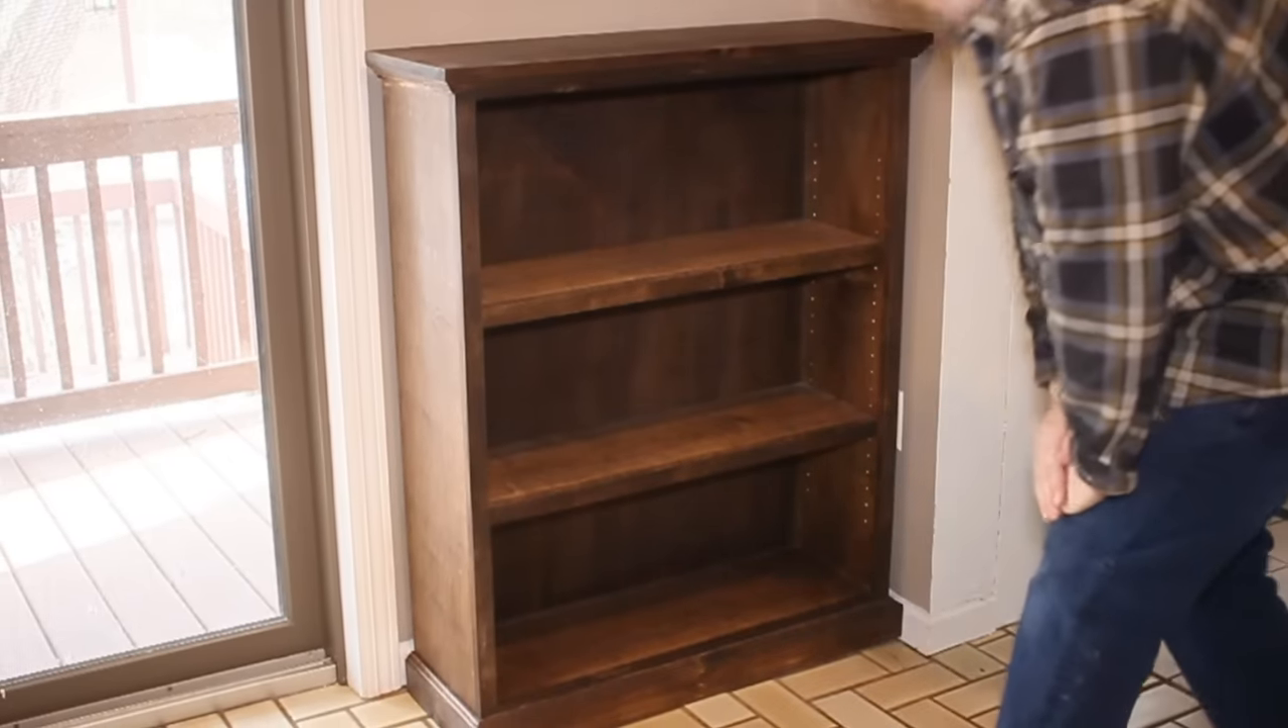I dropped in the shelves and it was done.